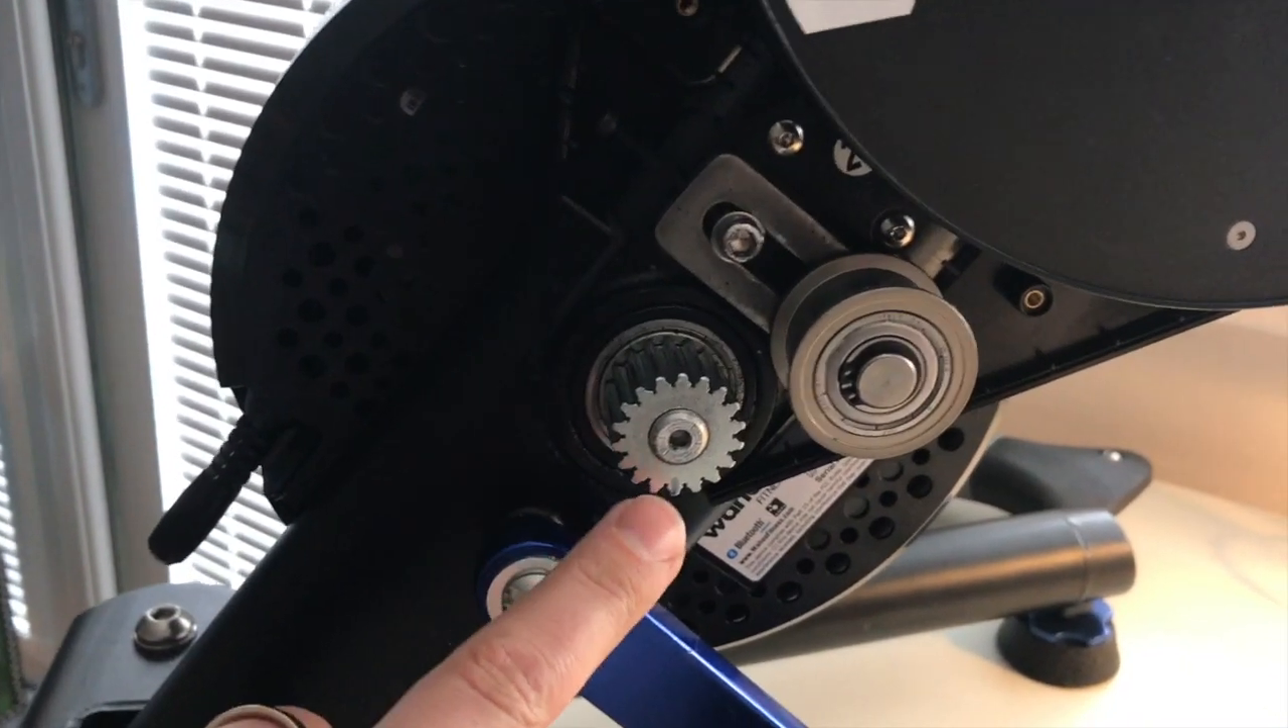I can't remember exactly what I've documented so far but anyway here we are we've got the thing dismantled we've taken the belt off.